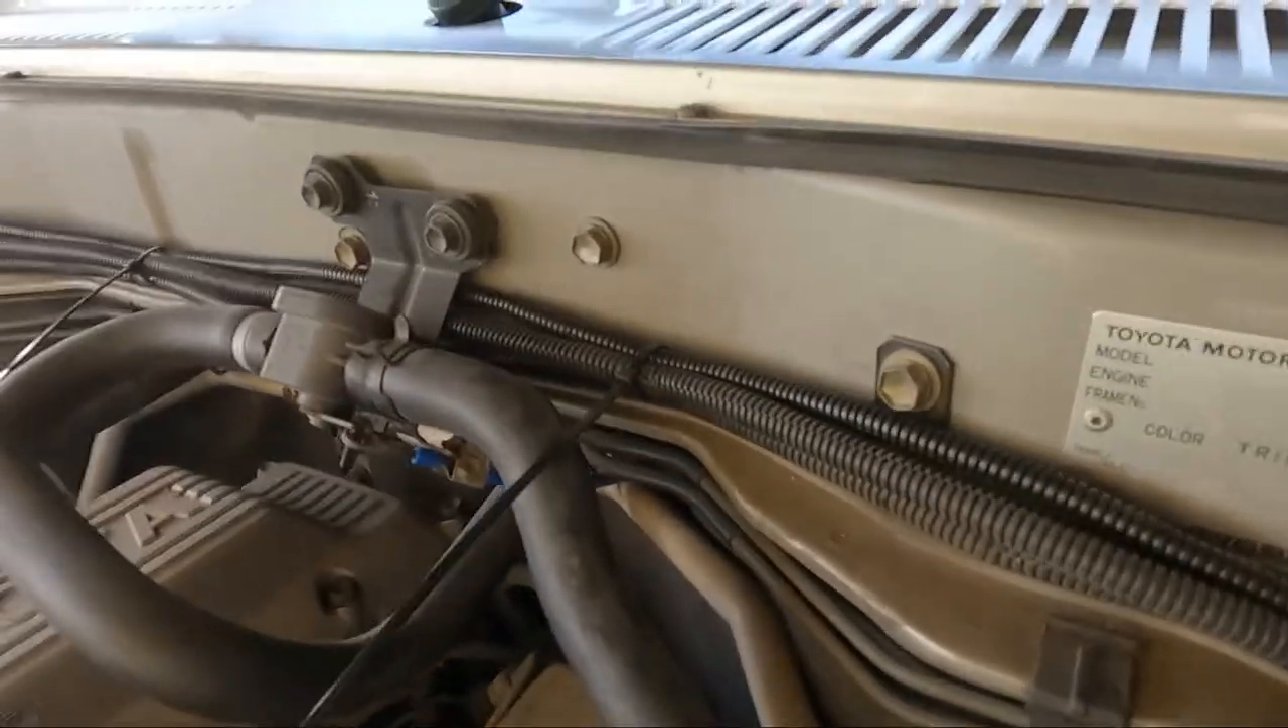I've run the wiring haven't cut off any of the cable ties yet.